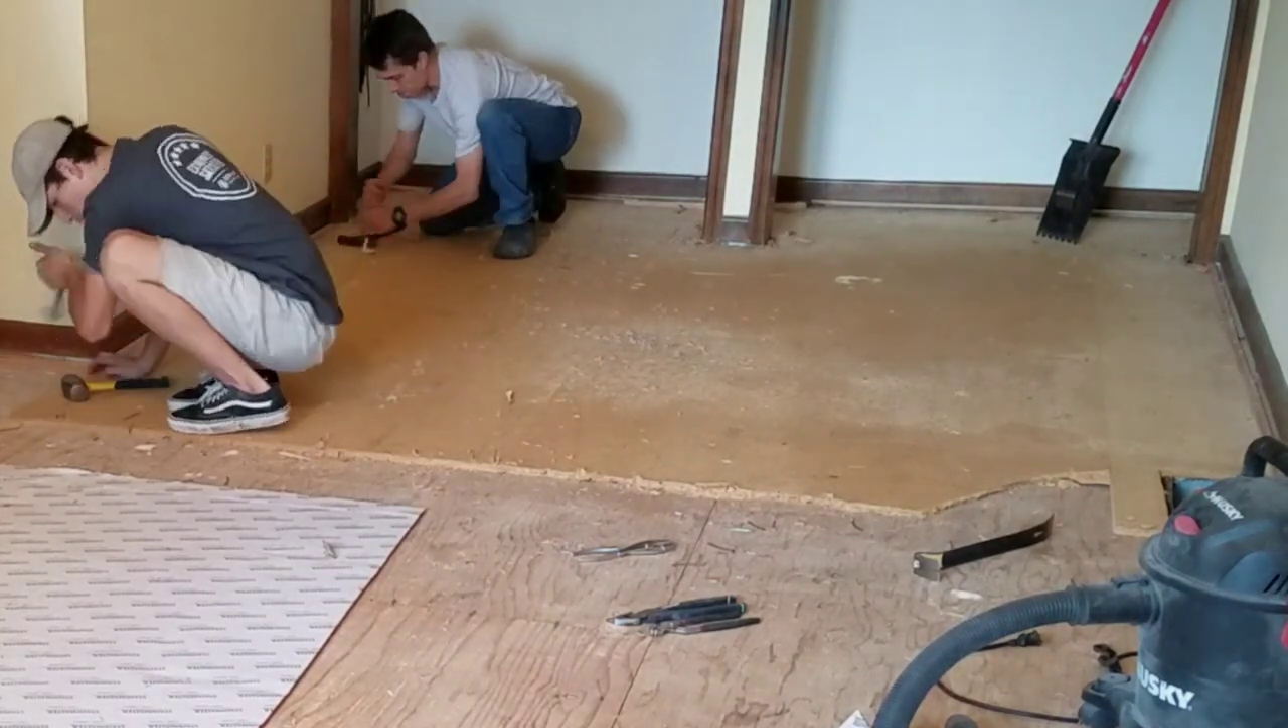We're halfway done. We got all the plywood removed from one side of the room and now we are working on the other side.